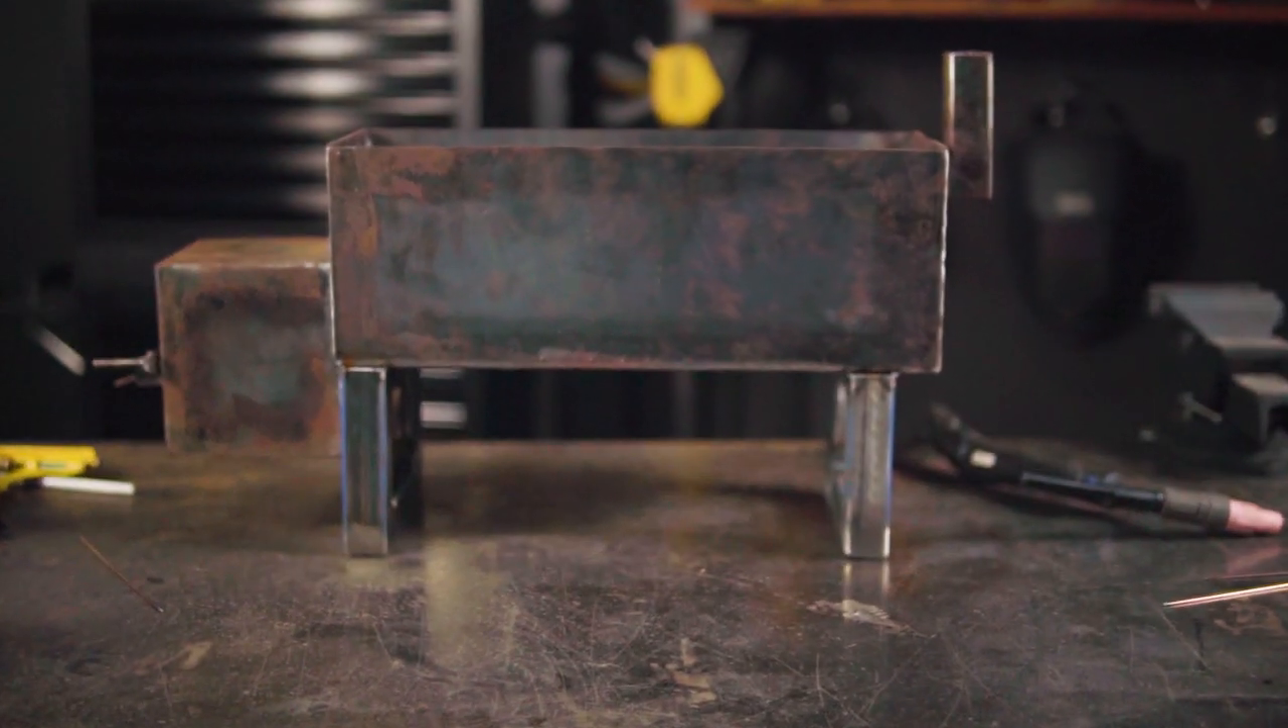You should now have a recognisable mini offset smoker, with only the lid and some extras to go.